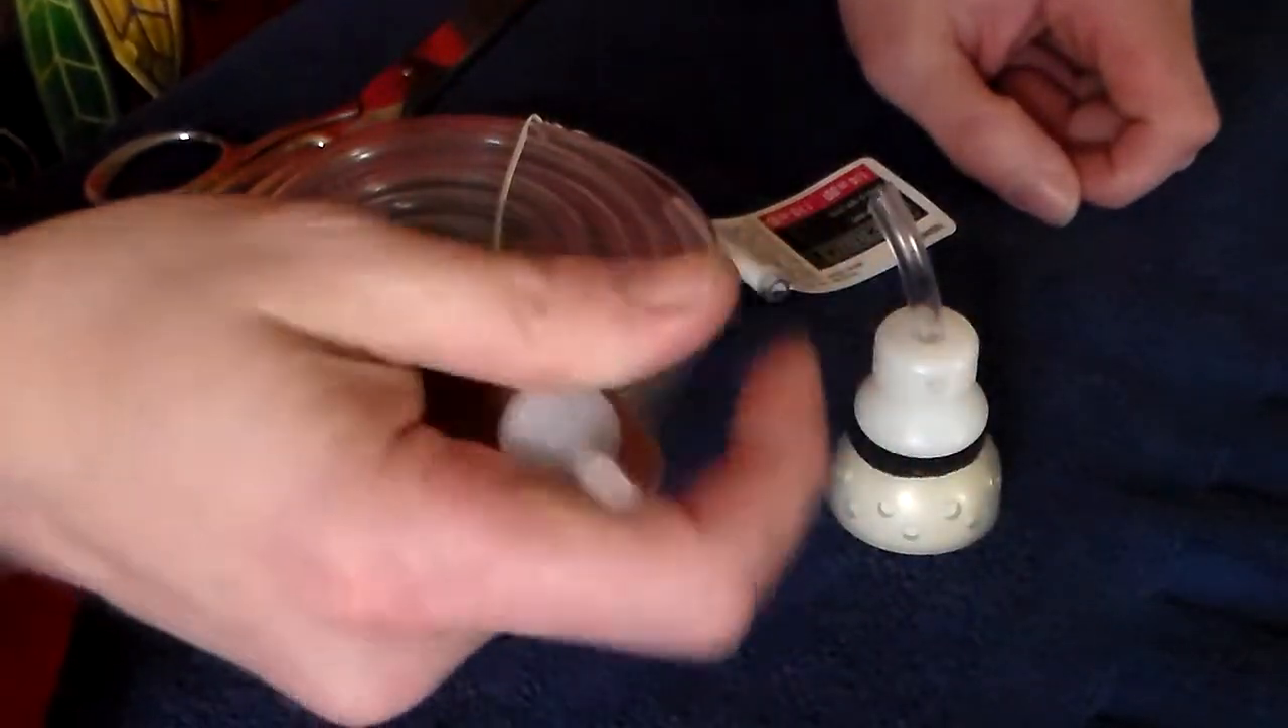You now have your tubing coming through the top.